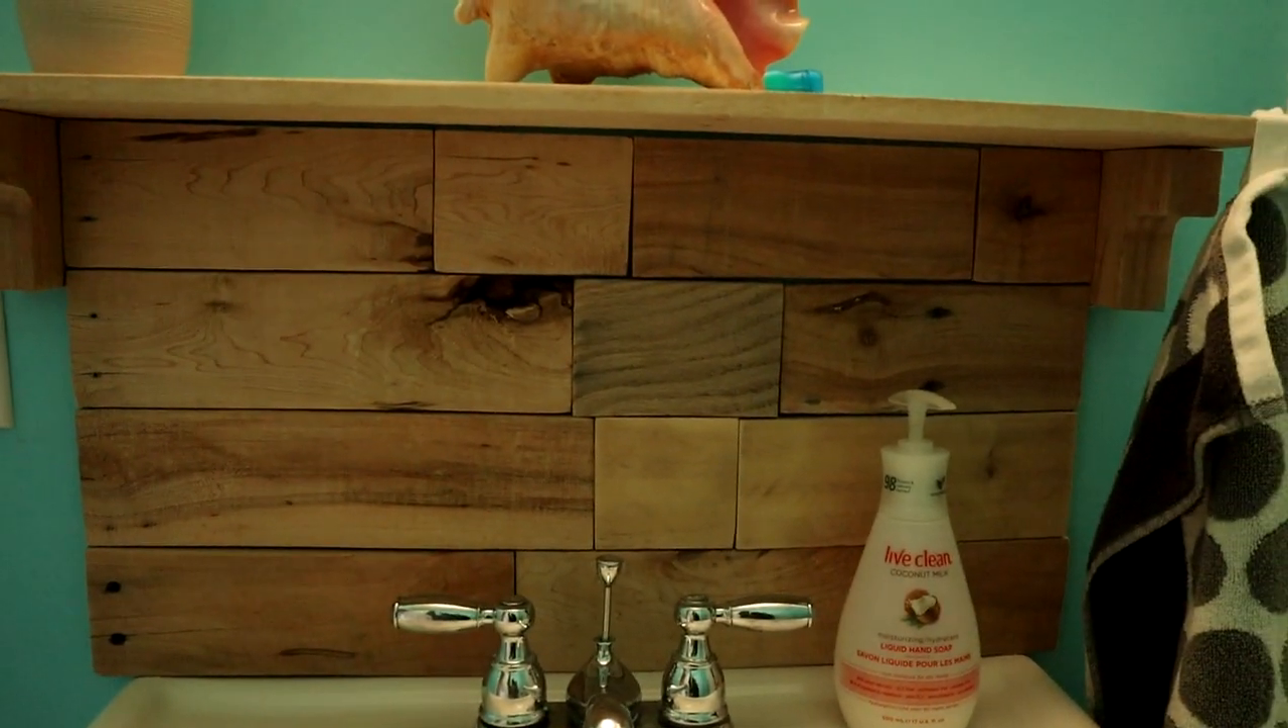I have put a new backing here a bit of a pallet splashback.